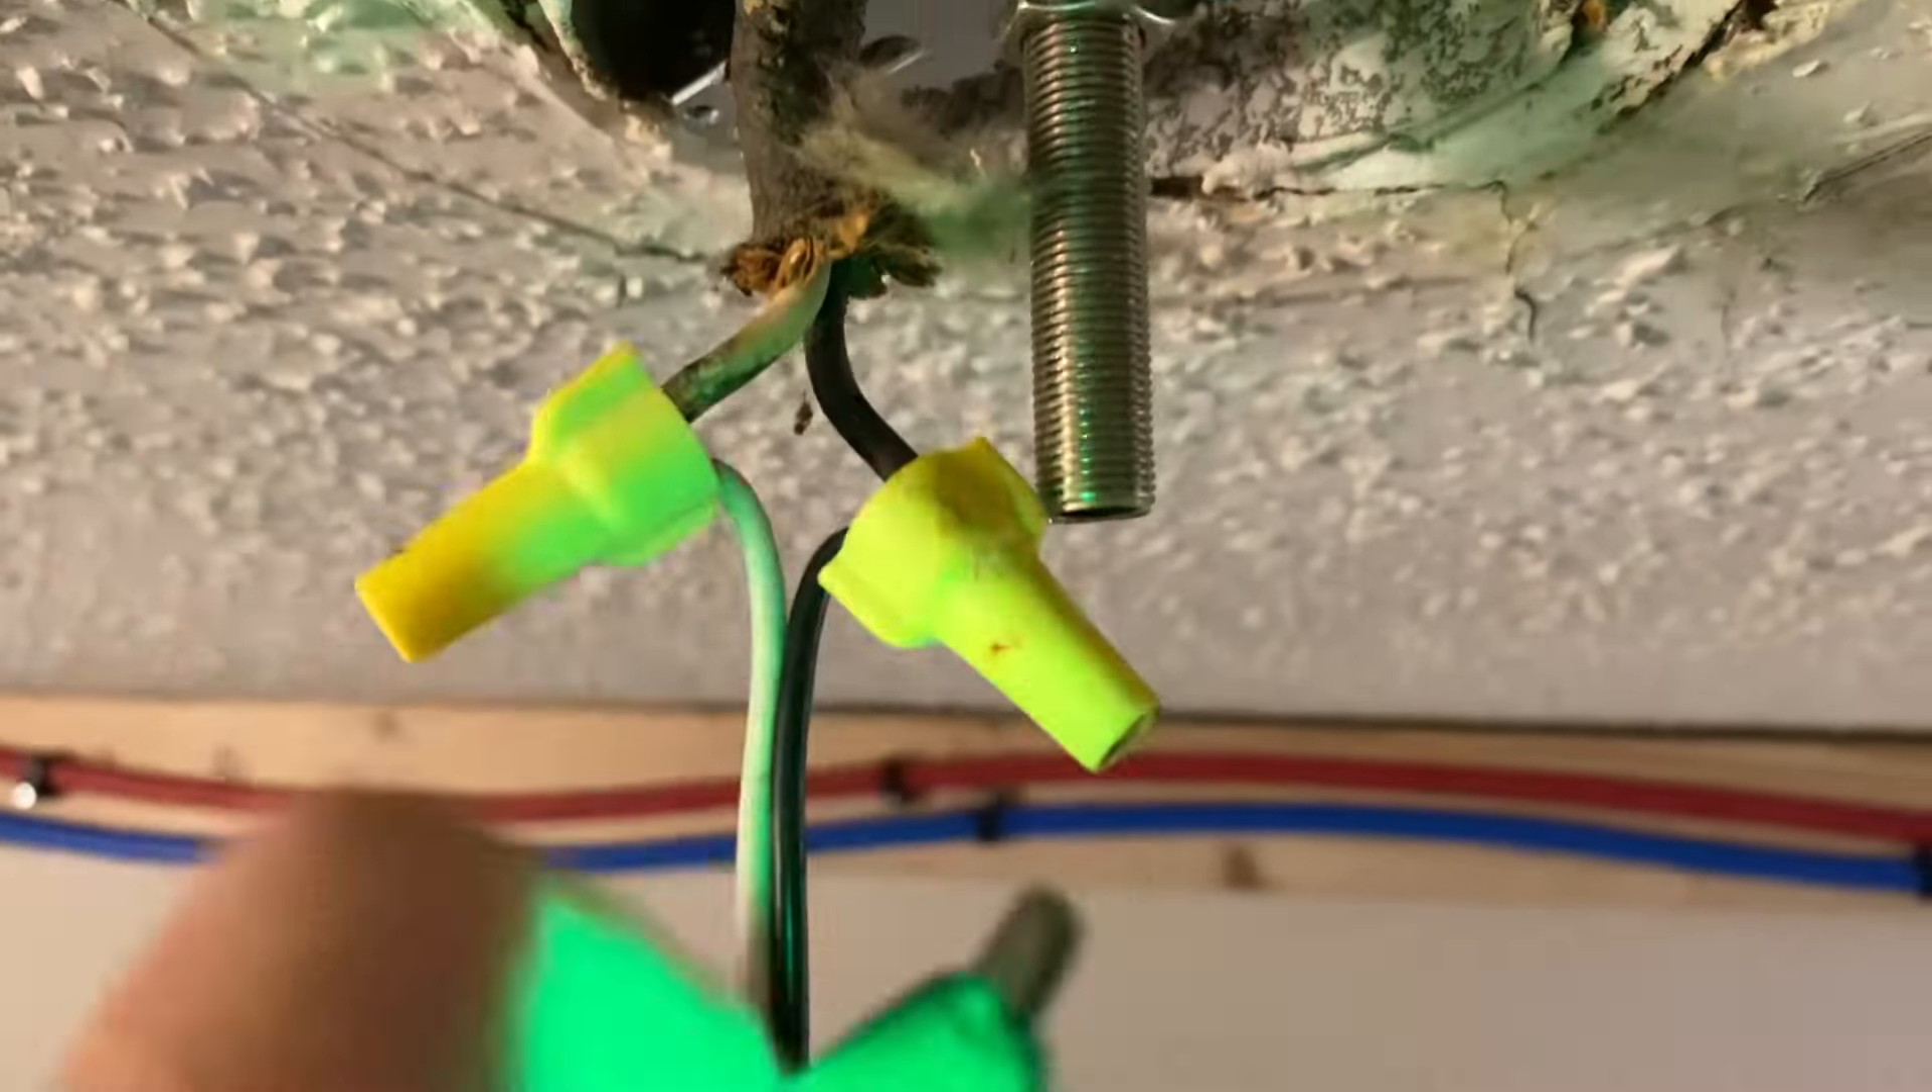So what we're going to do is you'll see the white wire is connected to the white. The black wire is connected to the black, just with the wire nuts.